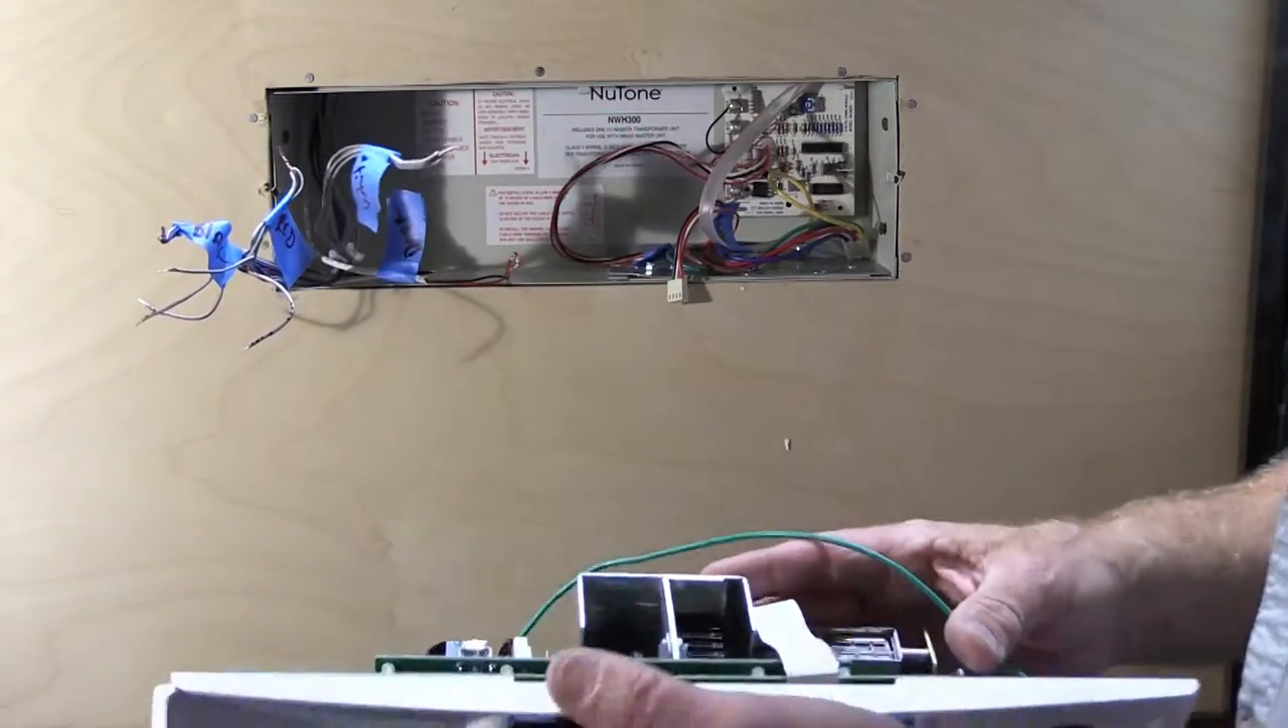You've got all of your wires disconnected.